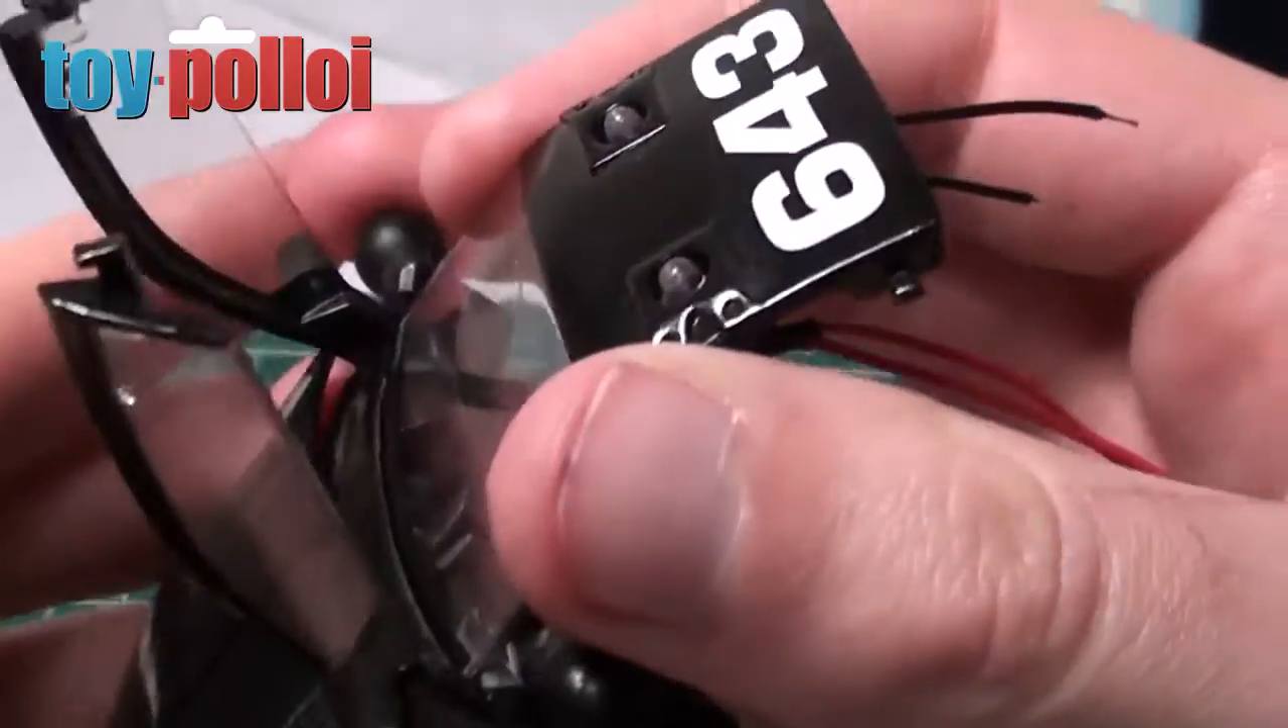So here we have the two LED lights I've soldered some wires onto them and currently just pushed them into the two holes that I've made.